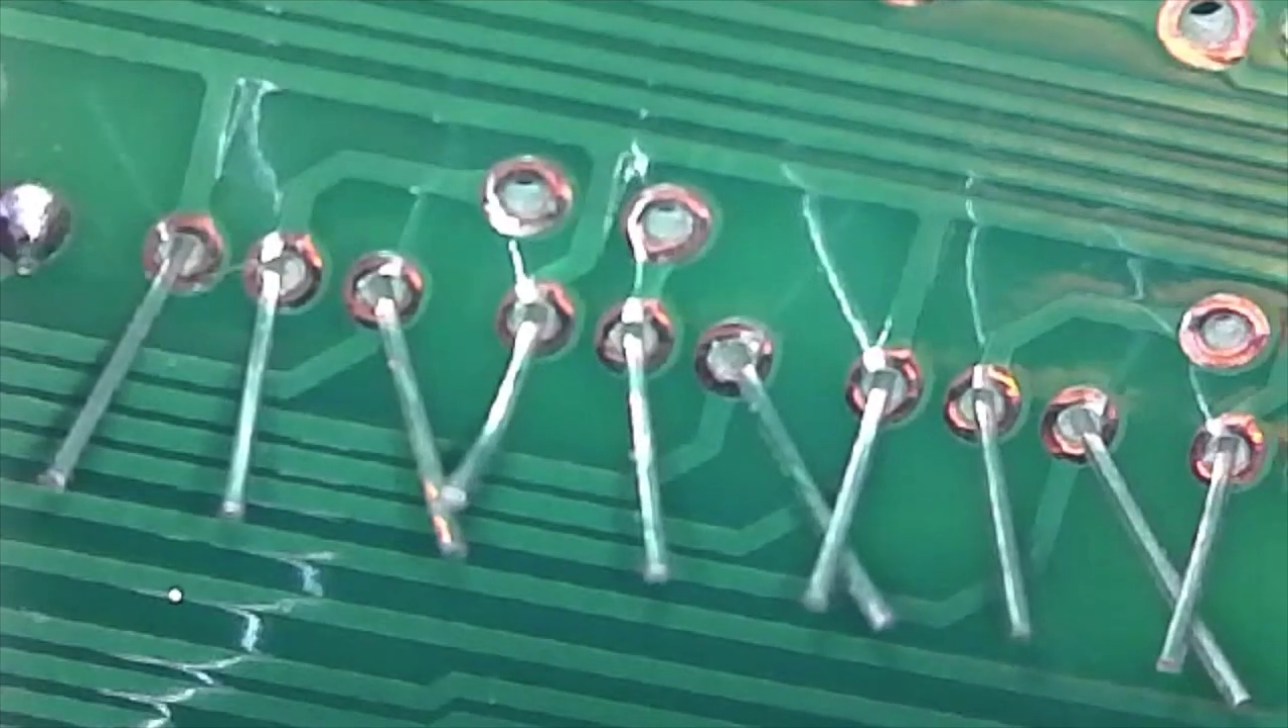You can see that all these leads are sticking out and we're just going to solder each one. Um, and they're a little bit thicker. So this will be a nice flow of solder onto the pad. You will see that some of them are a little bit off center, but that's just the way it is.